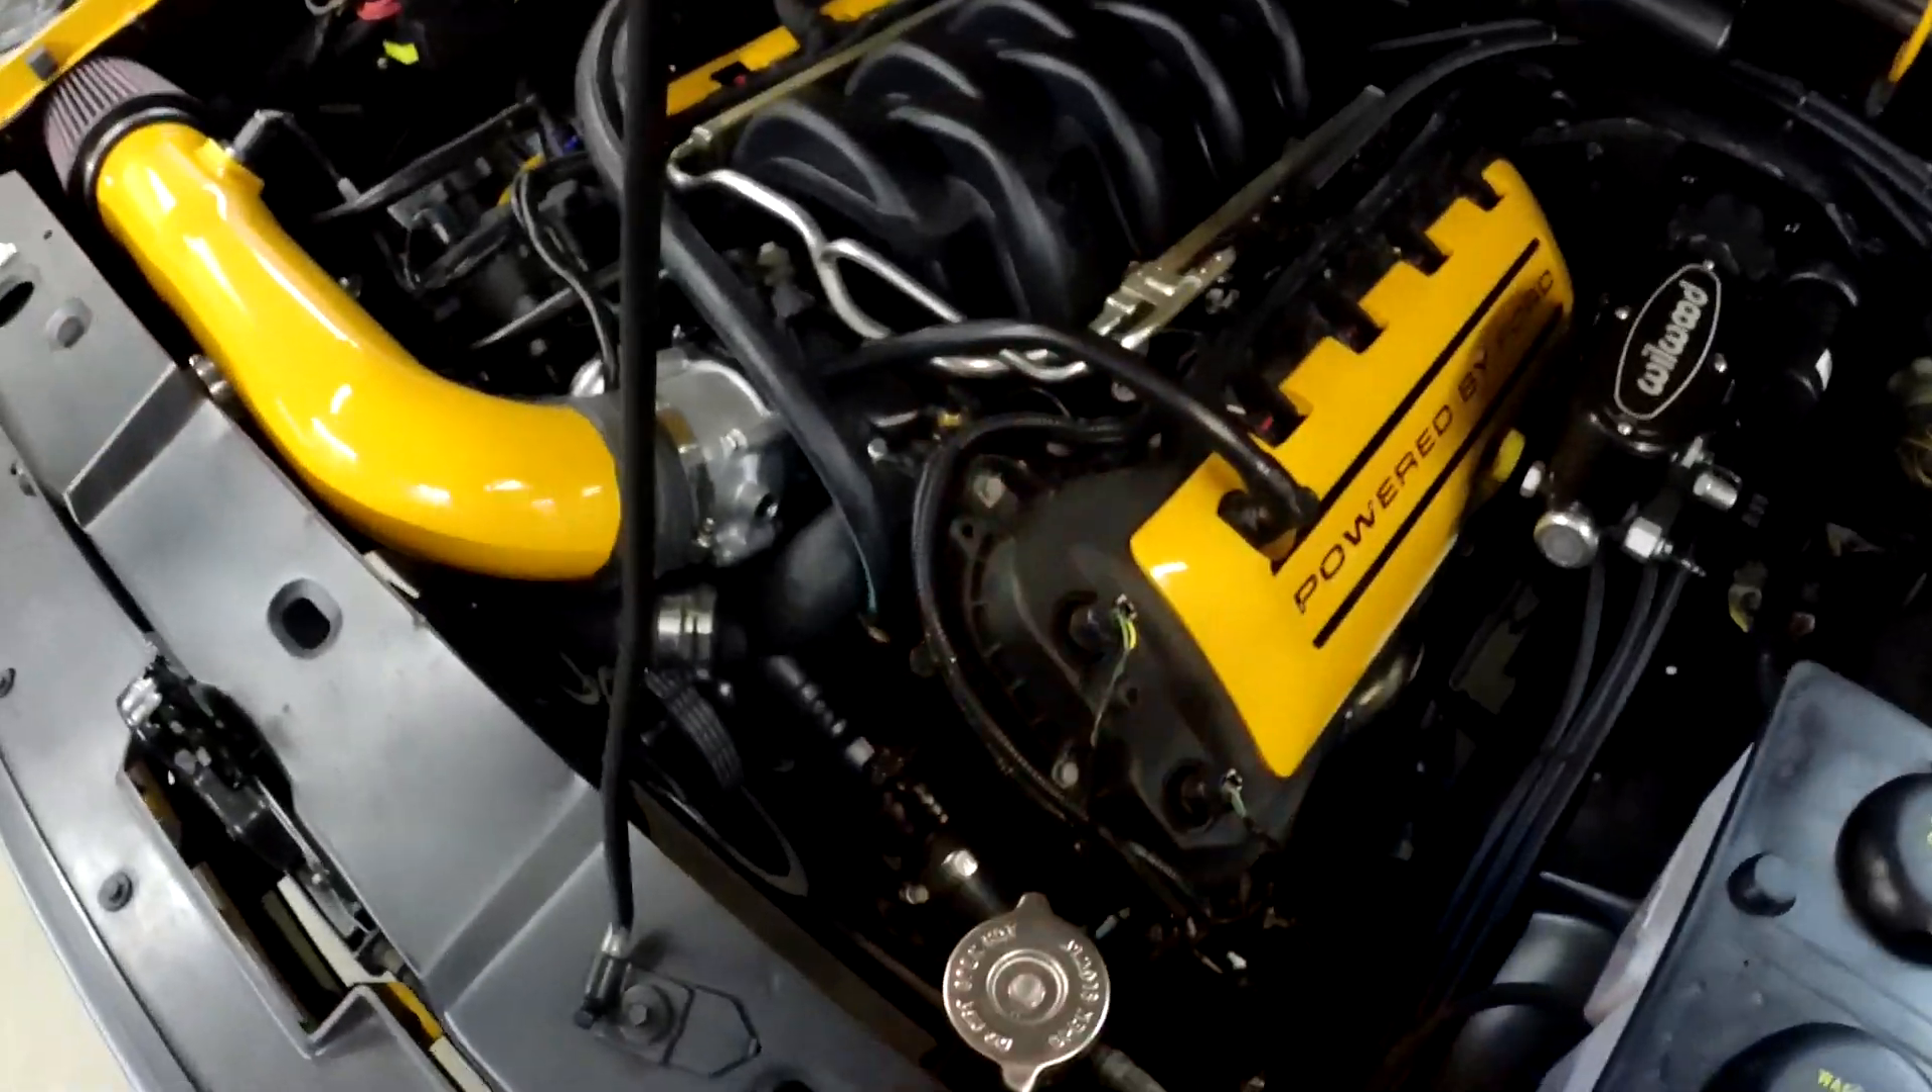All finished up. Got my covers back on. Lines are all made.